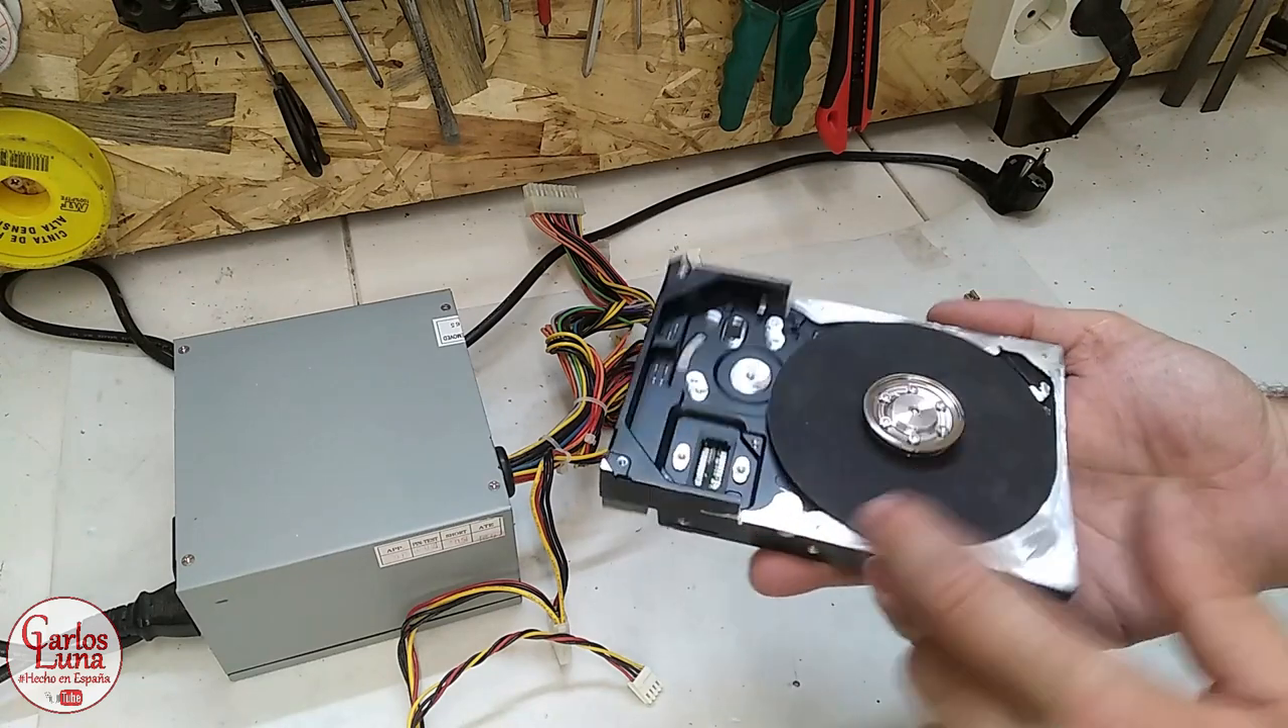Bueno, pues ya tenemos nuestro disco con la lija montado.